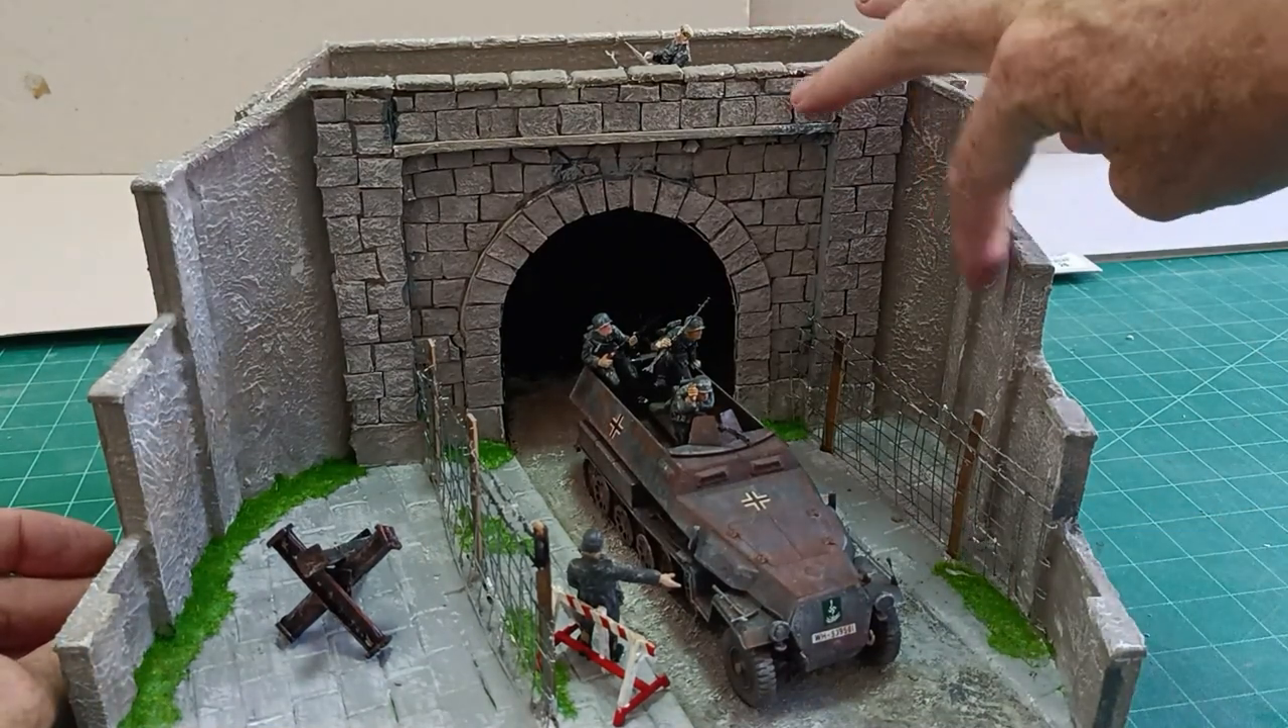So there we are all finished all the stones in place all around the tunnel portal uh side retaining walls all uh concreted looking um the road all finished.